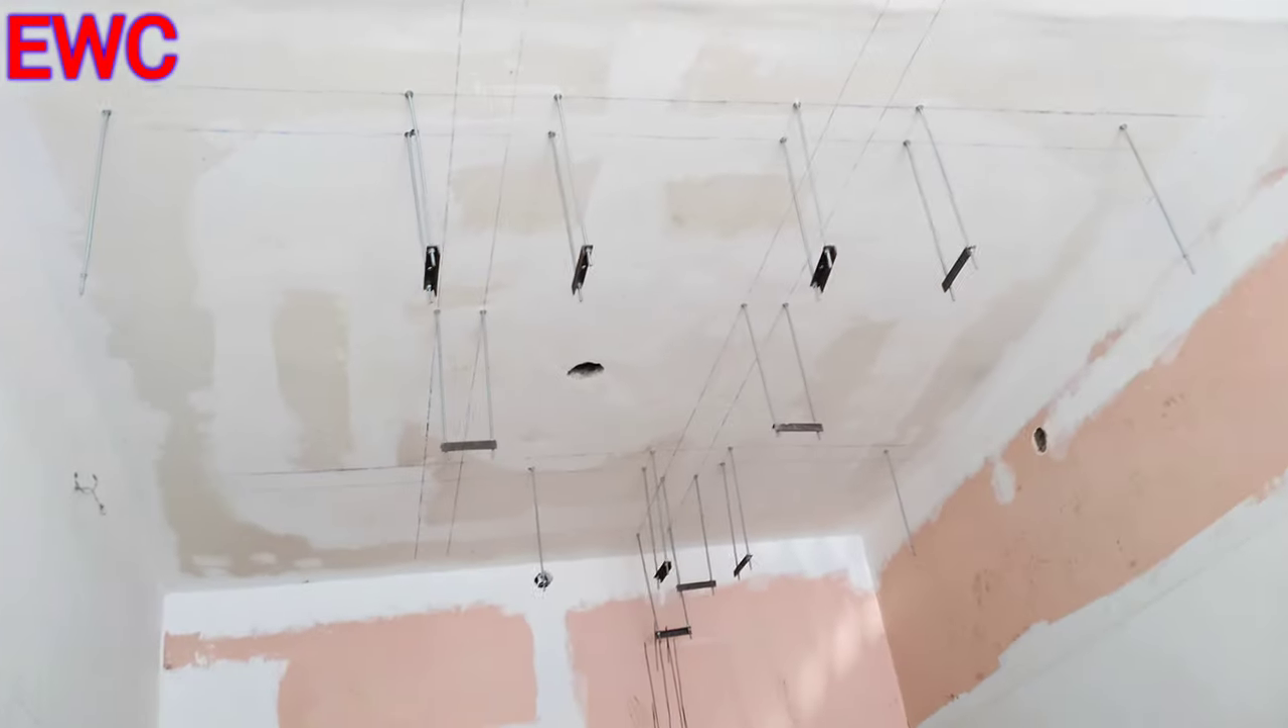तो यहाँ पर हमने rod को लगा दिया है।